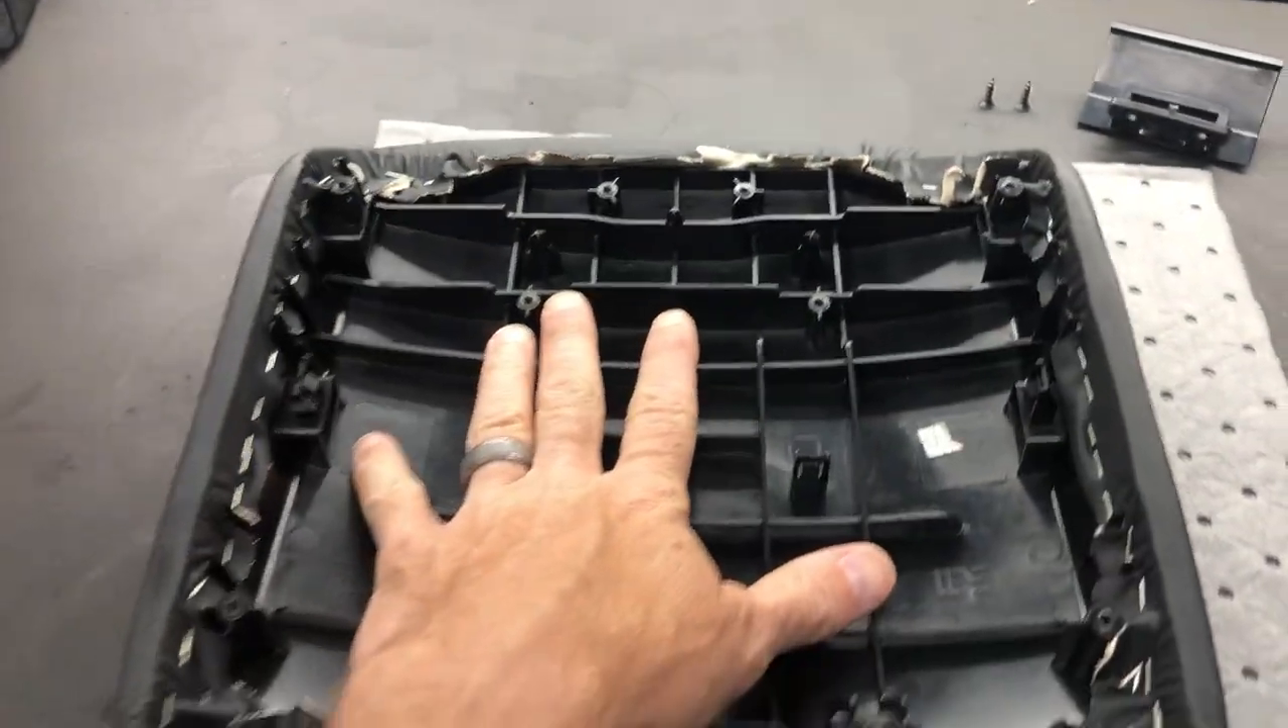Got those two Phillips screws and handle removed from the lid.